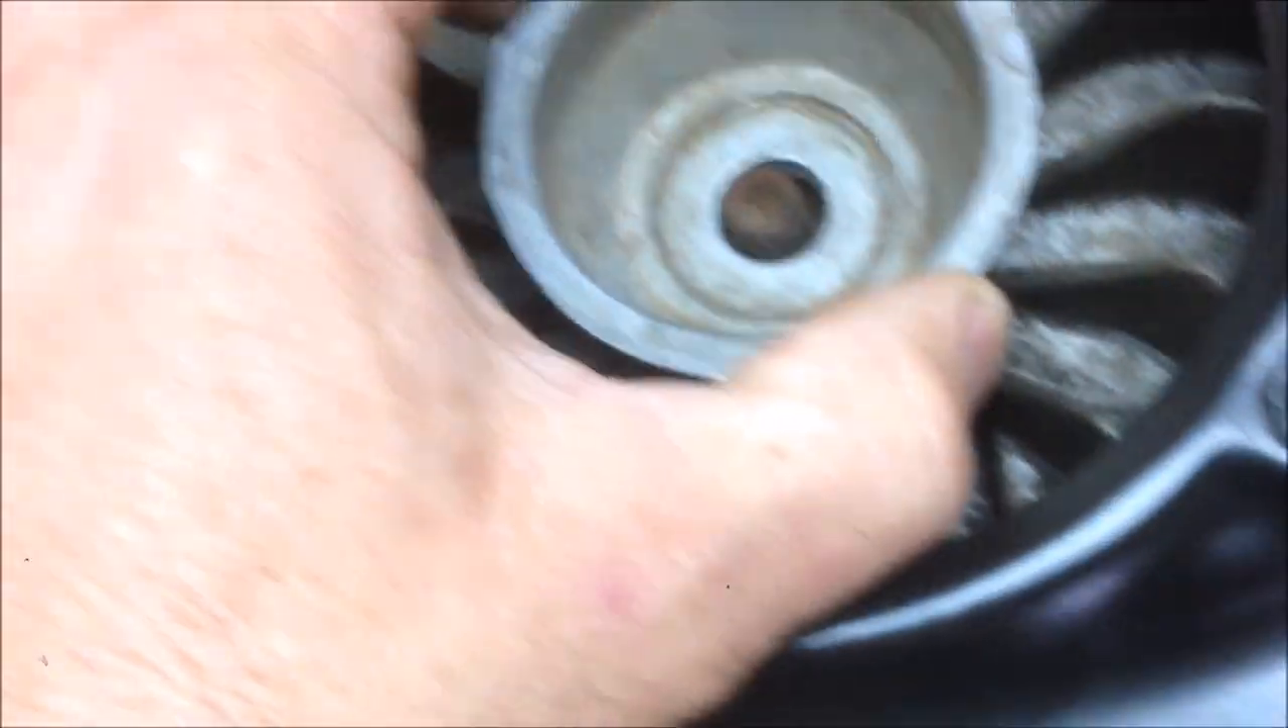That bolt doesn't protrude anywhere near past where it should do to put a nut on it.